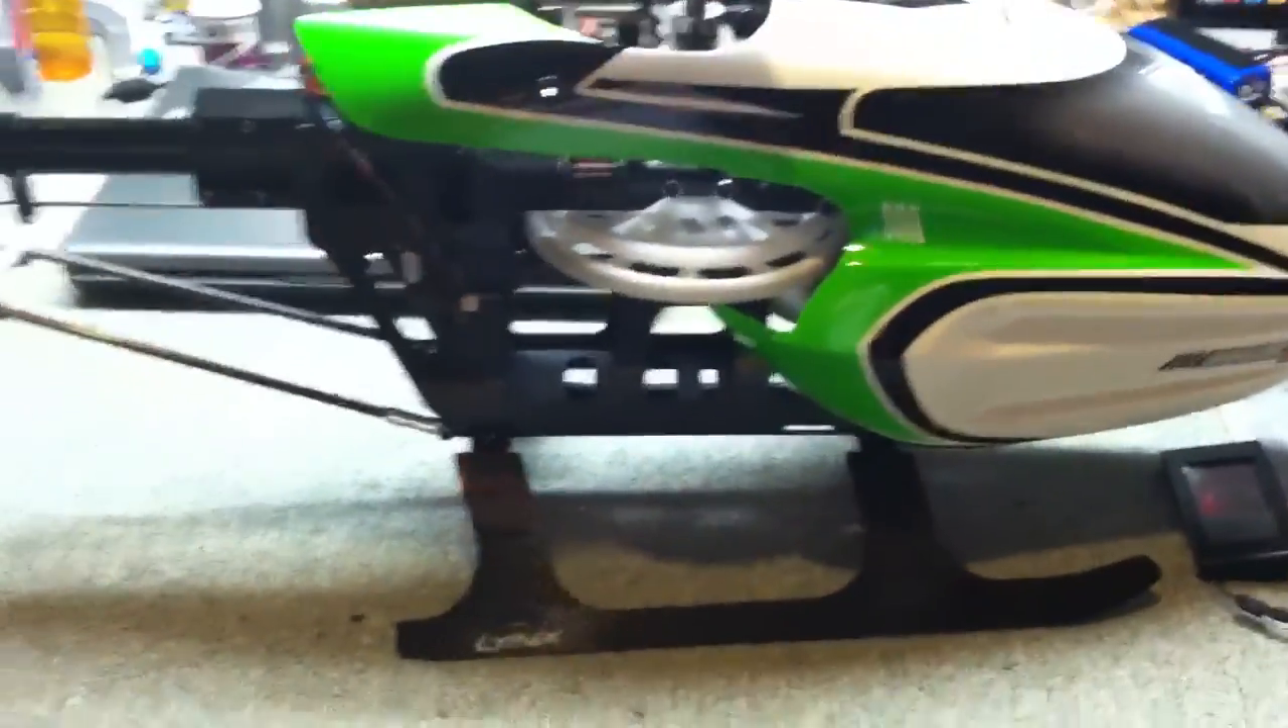There it is. Landing skids are on.